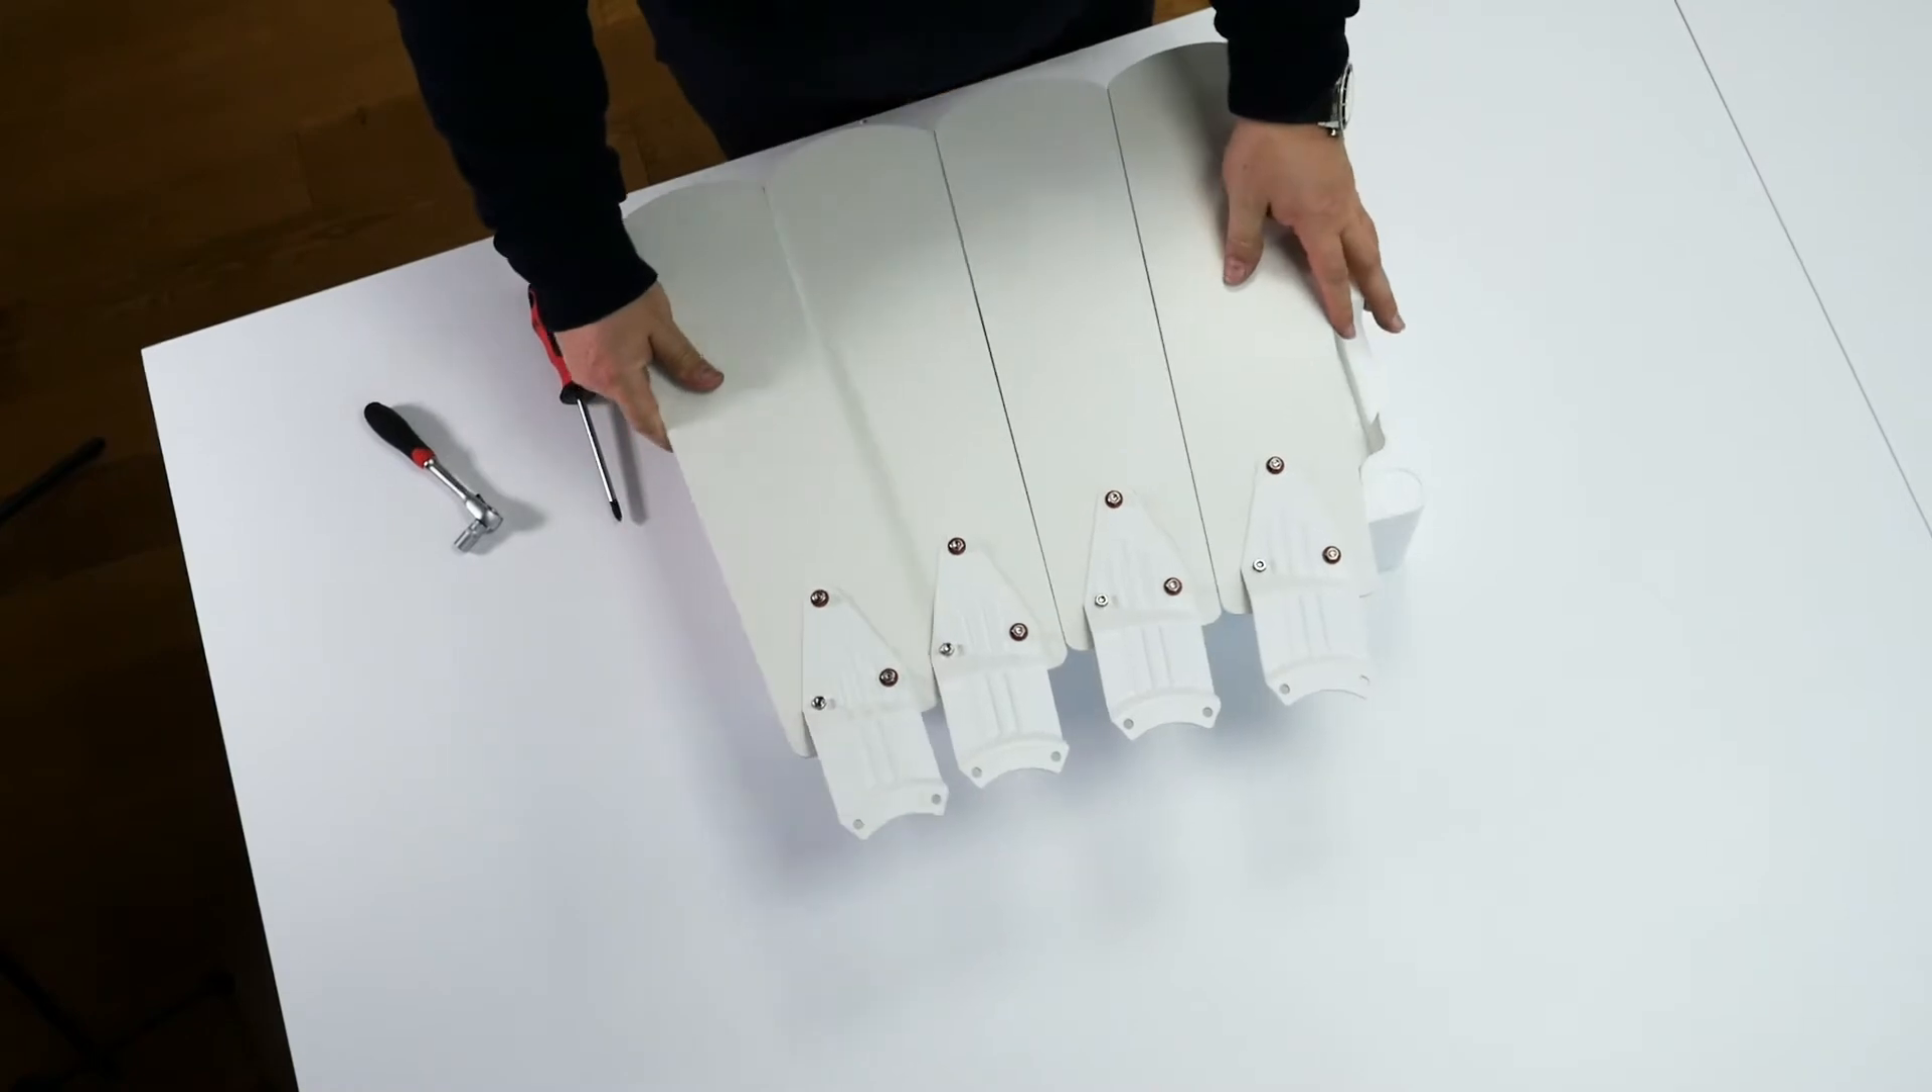OK, donc j'ai vissé mes vis Et je fais la même avec mes 4 pales.